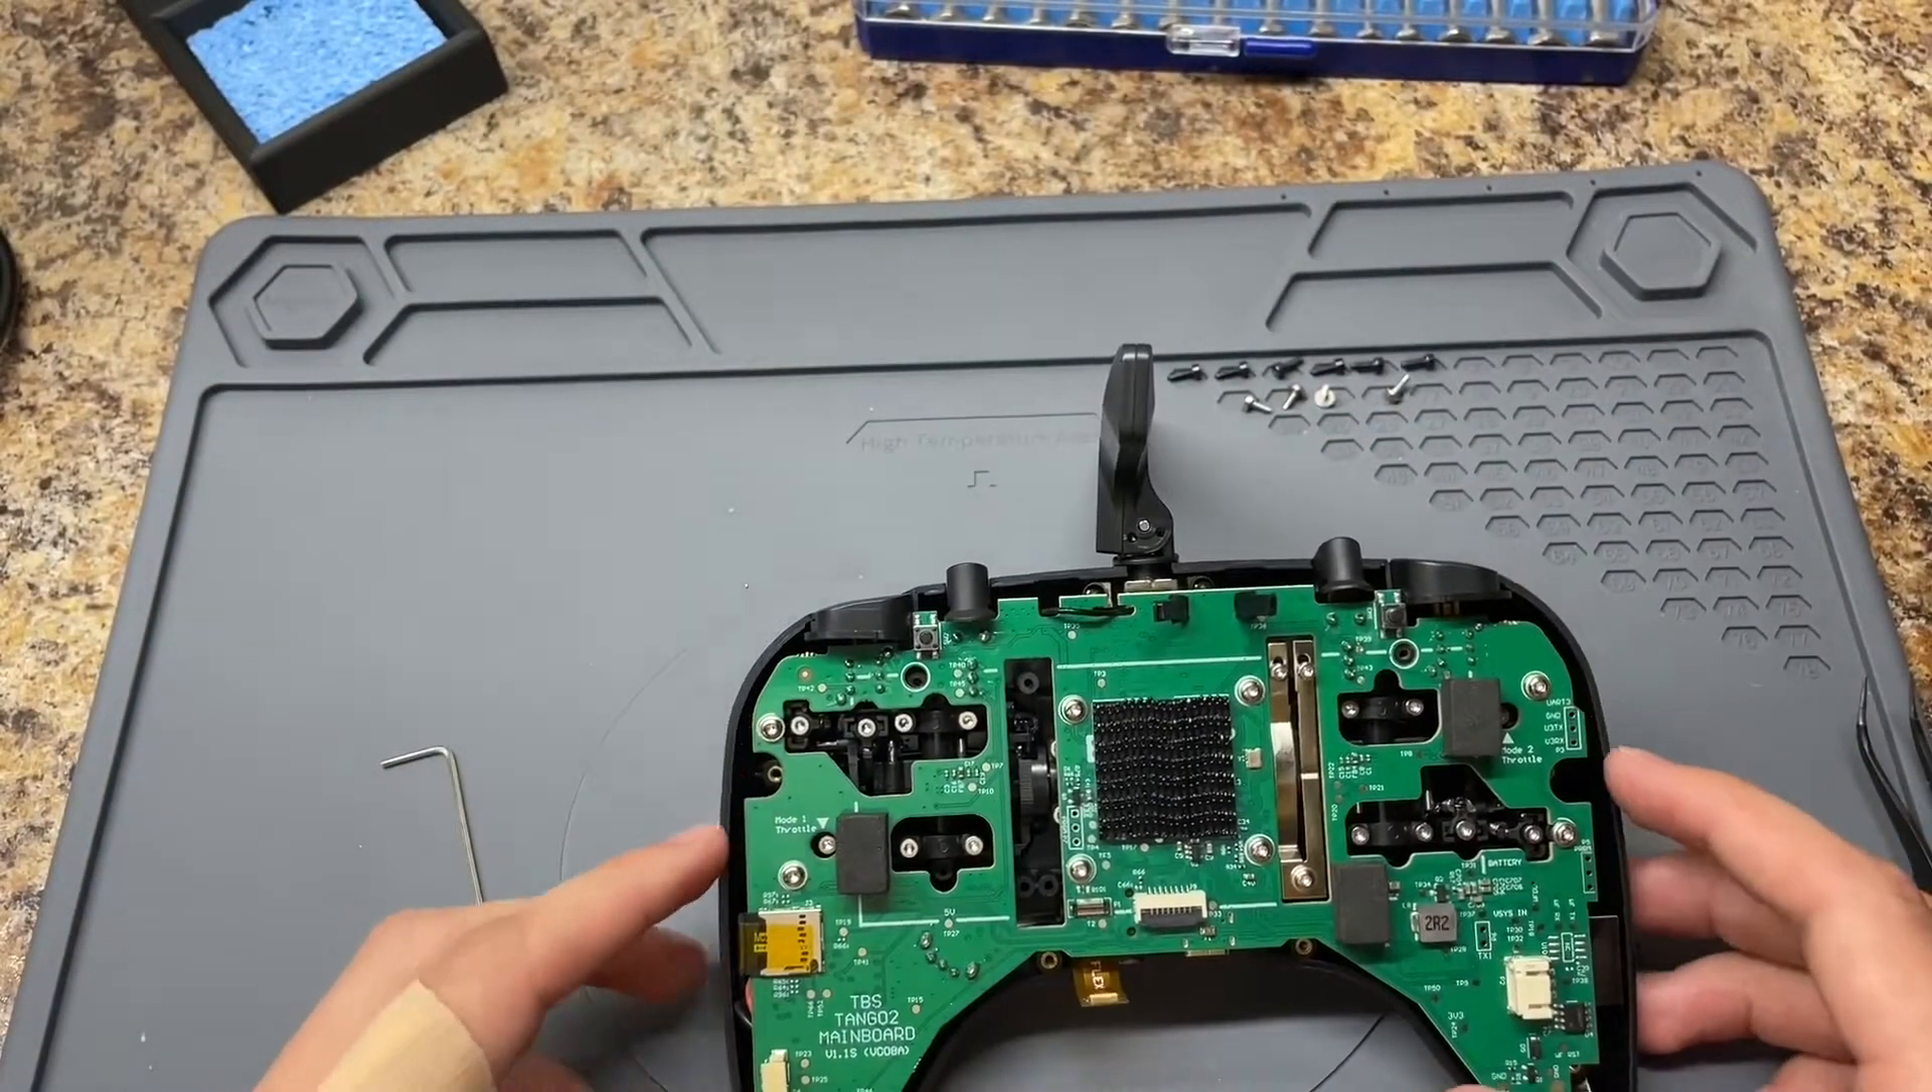Okay, so I got the main board back in place.